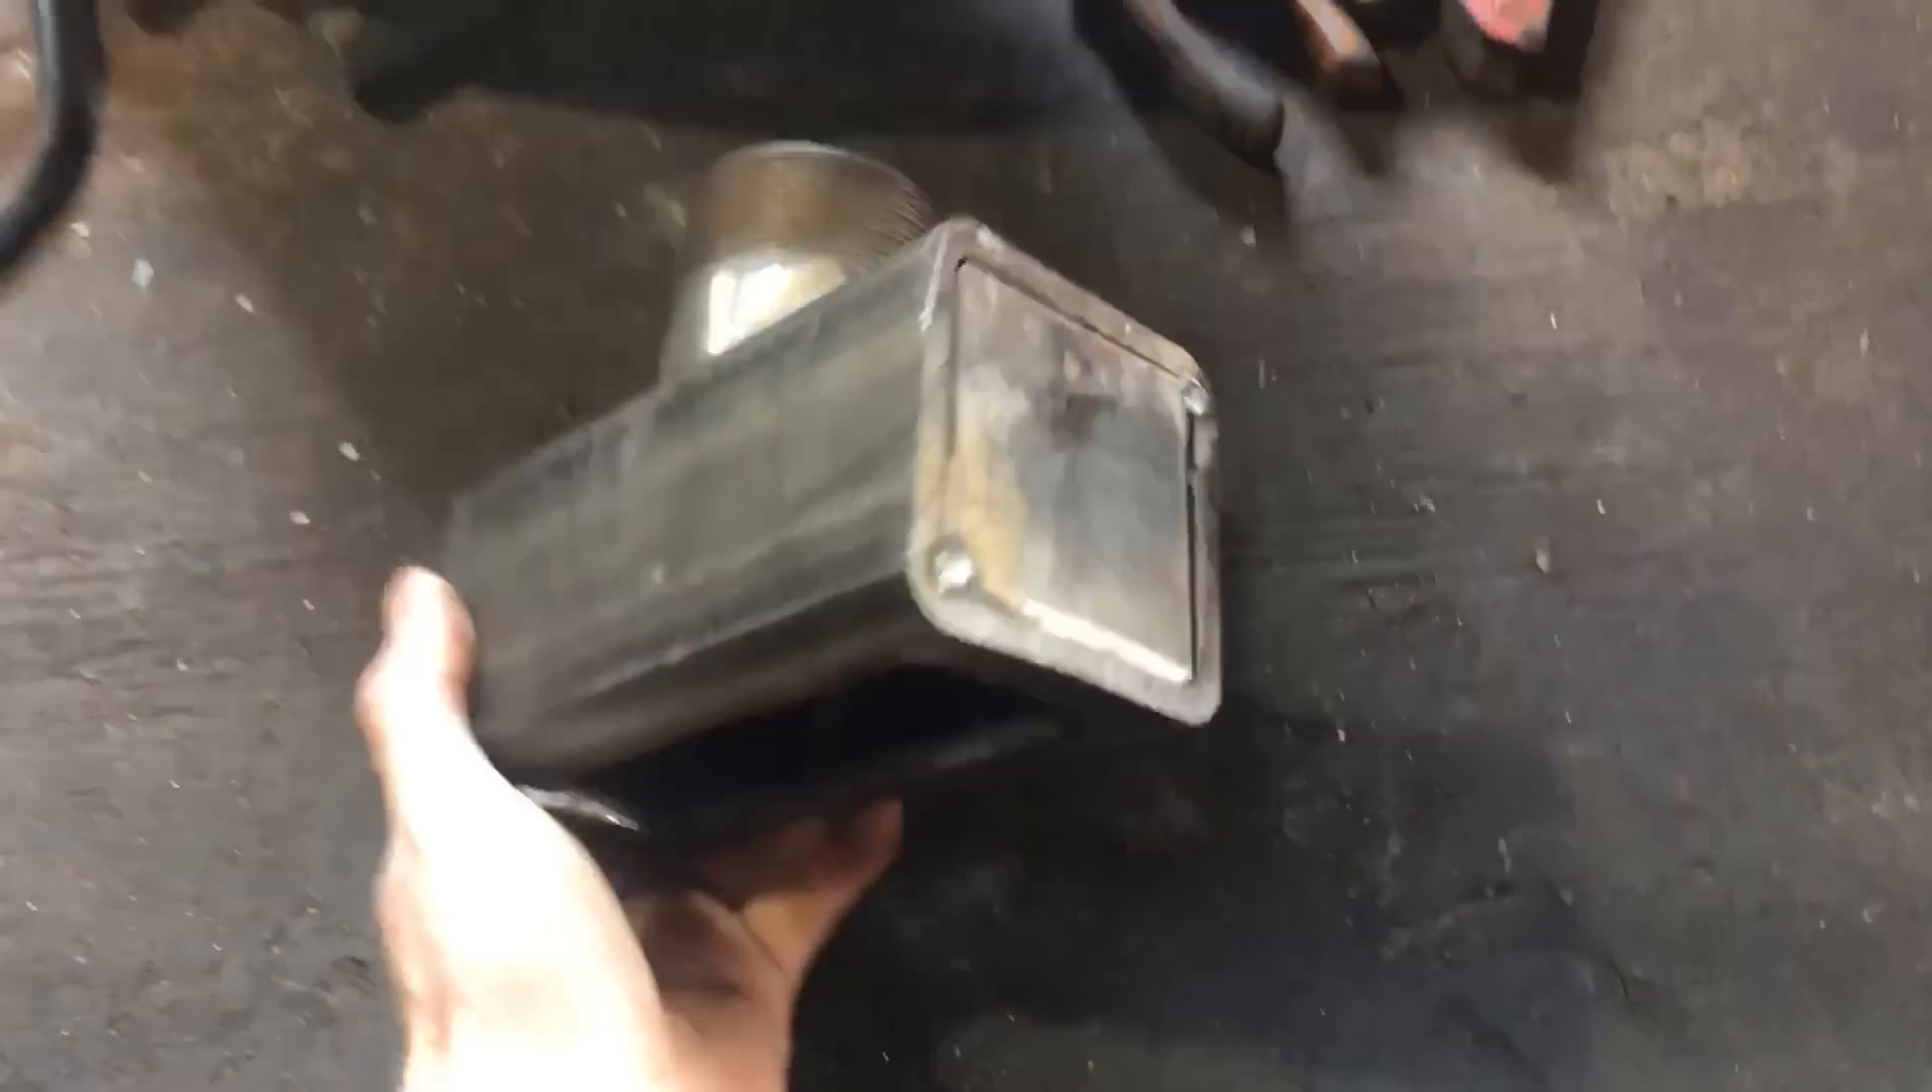So here's the burner assembly tacked together. You see we got our pipe put on up top.